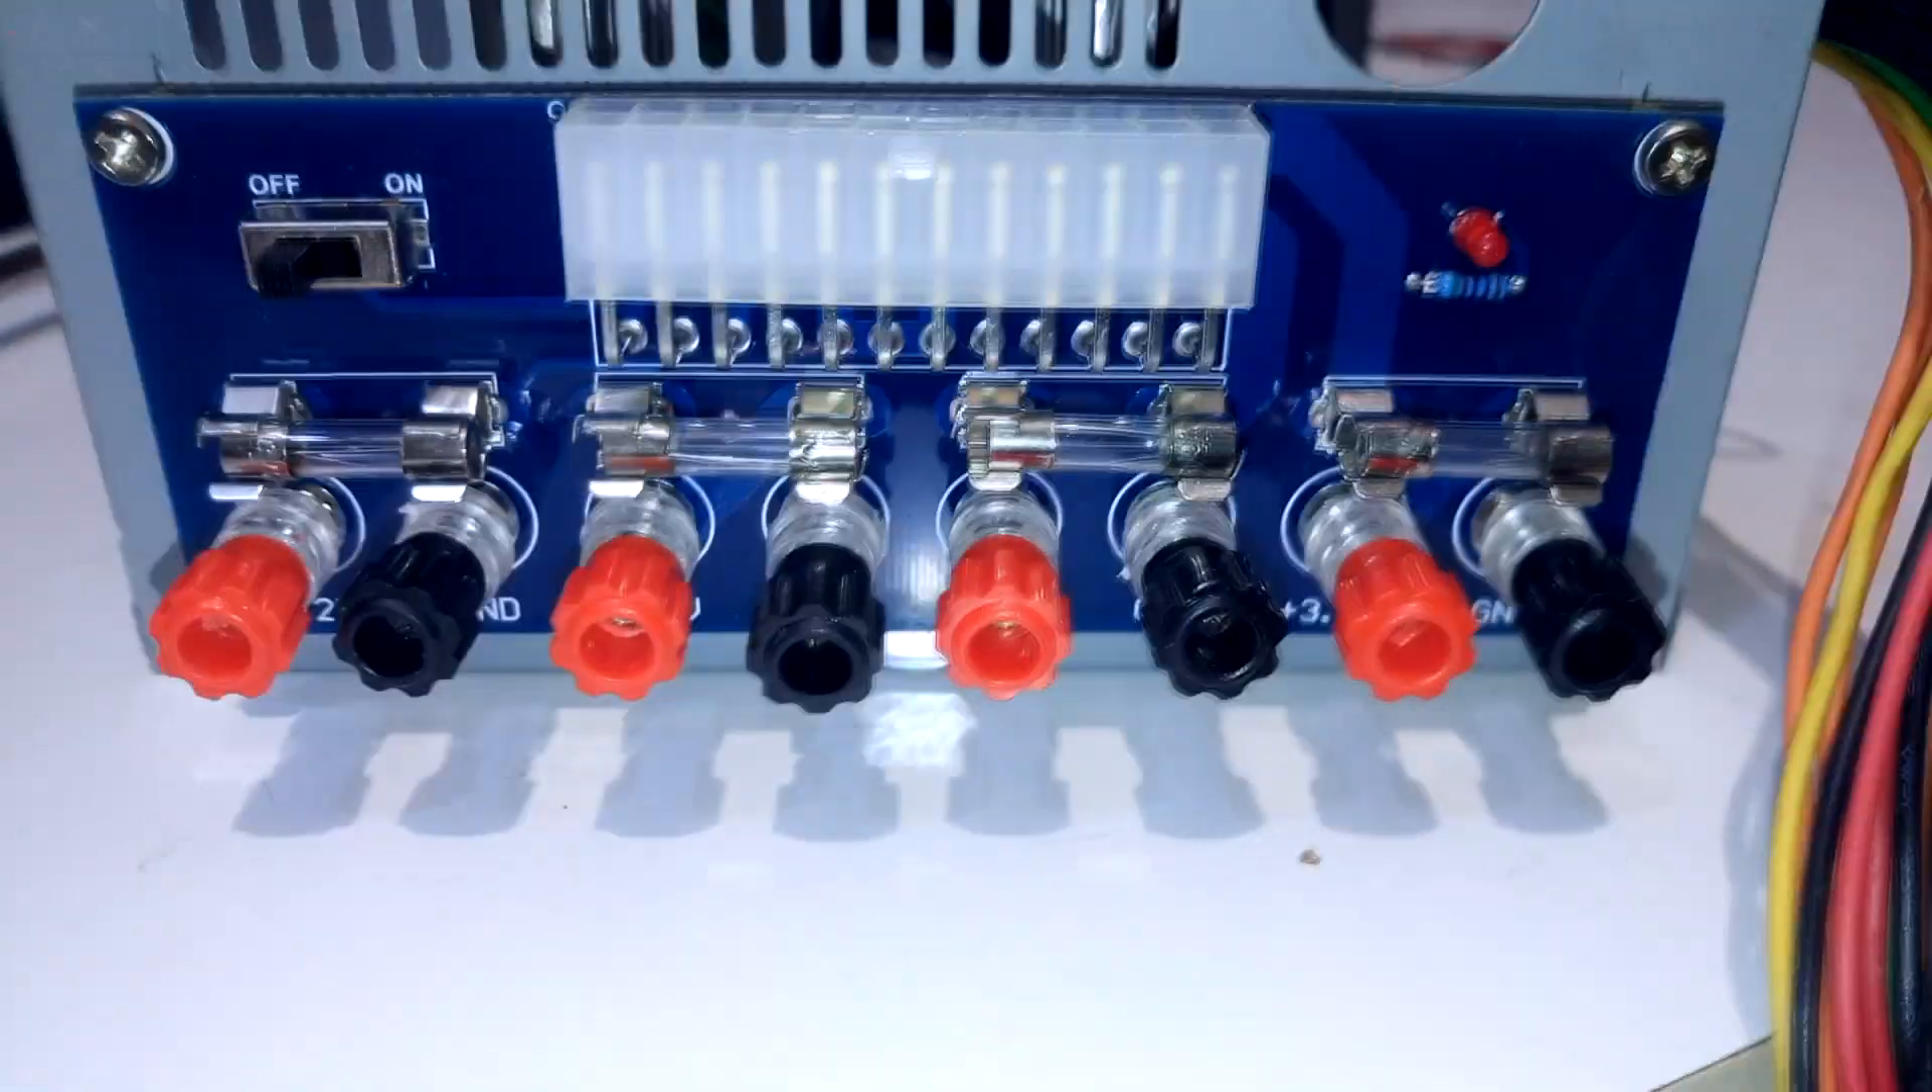Y así queda nuestro módulo atornillado.